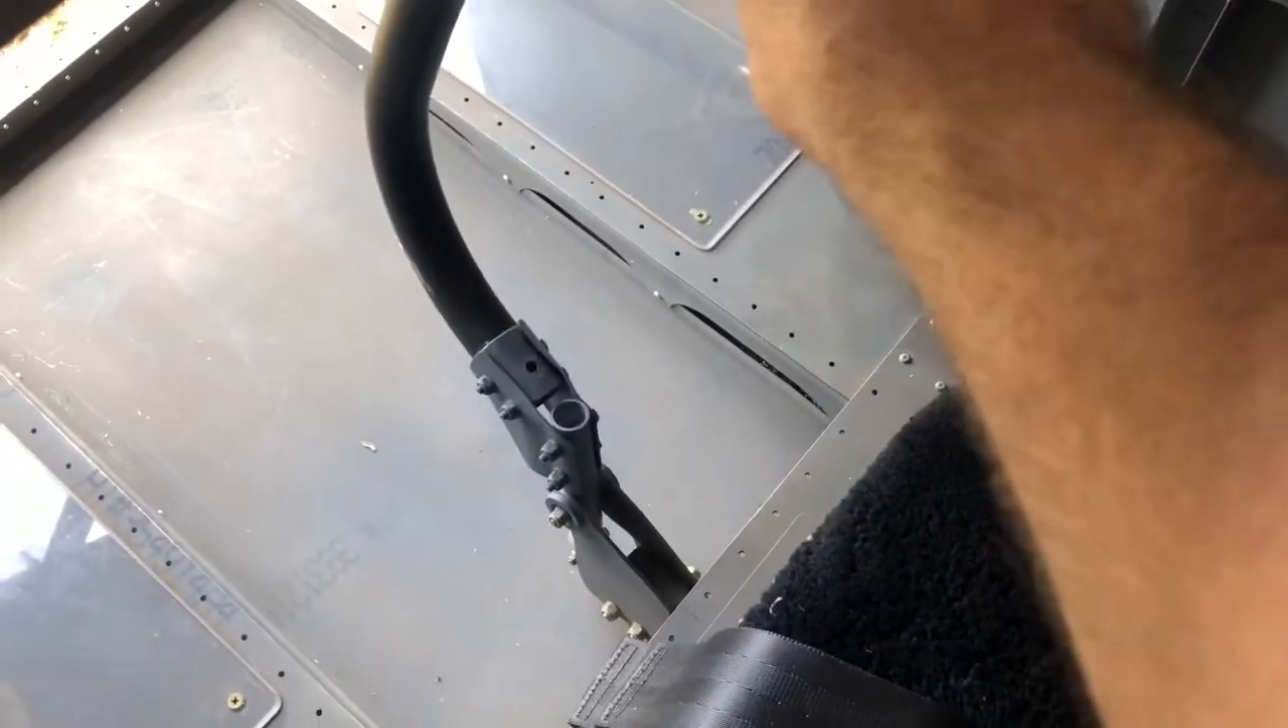Front stick is in. Not pretty but it'll do.